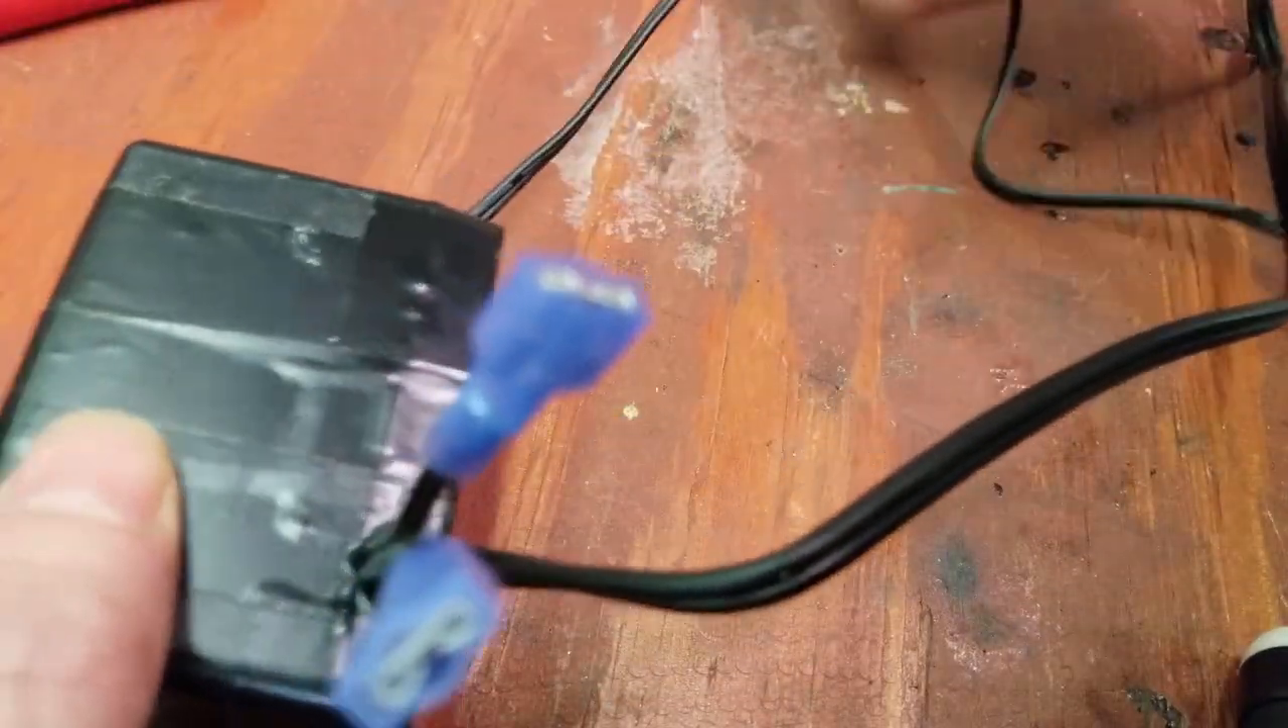So now I've taped up everything in the power supply I've used the original case again because why build another one when you have a perfectly good one to start with and my modifications are done.